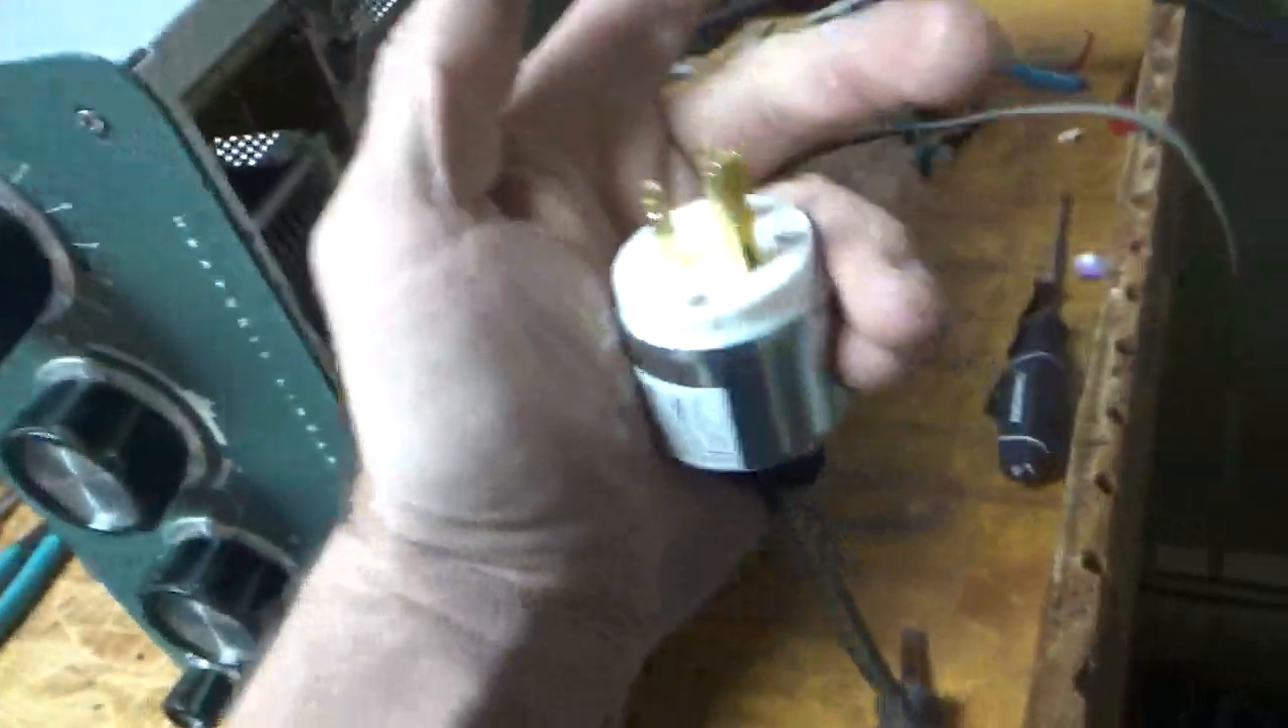Someone snapped off the third prong and these two connections were exposed. So I put a brand new plug on it.